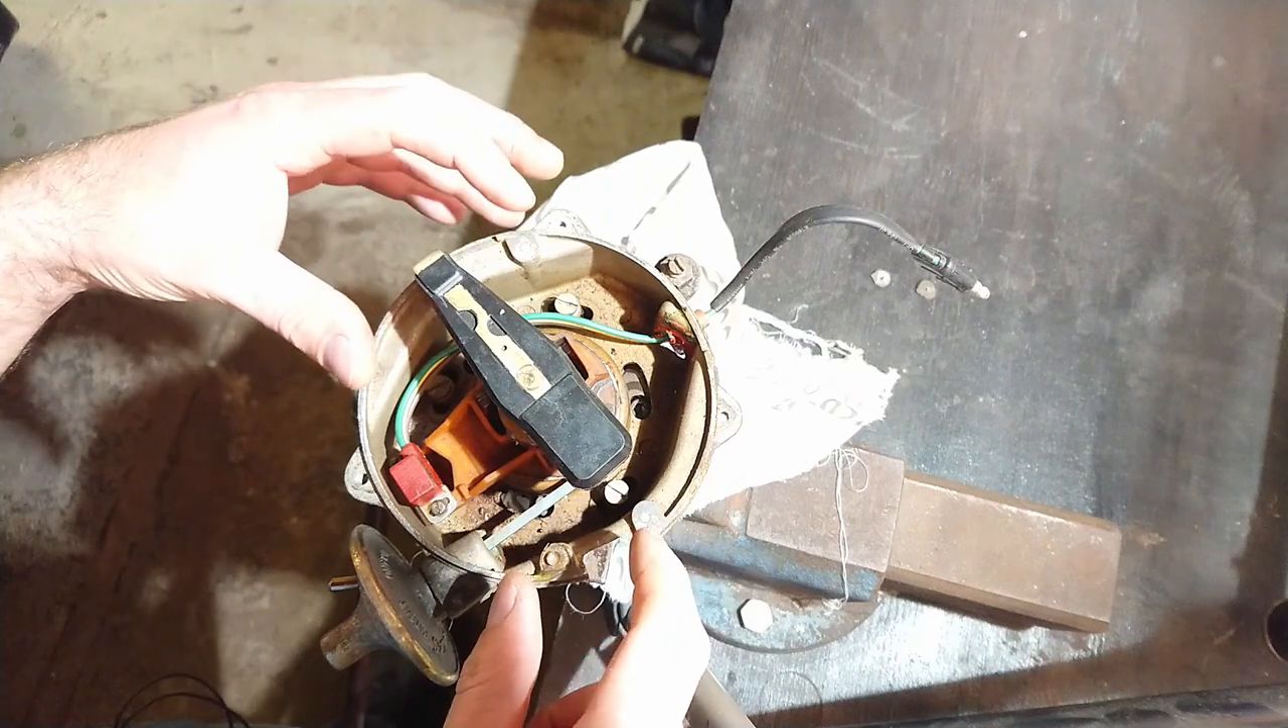And now I have the distributor out of the car.